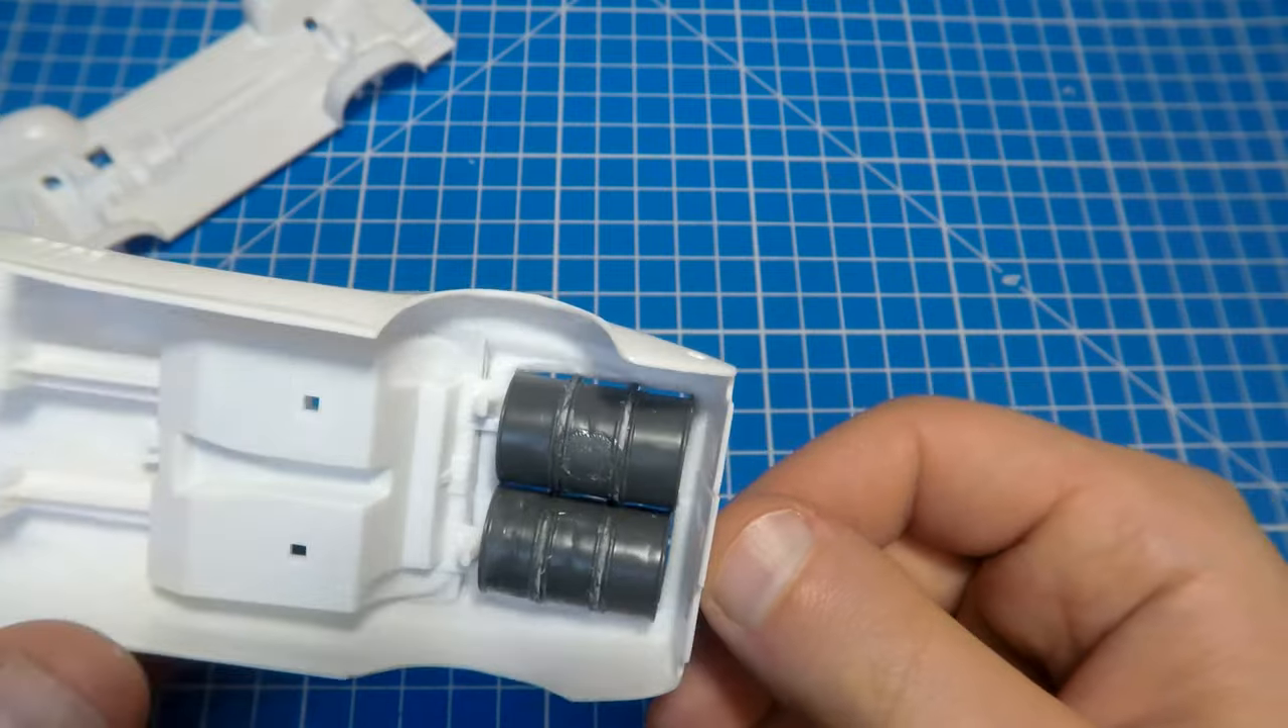Barrels finally installed with the help of thick glue.